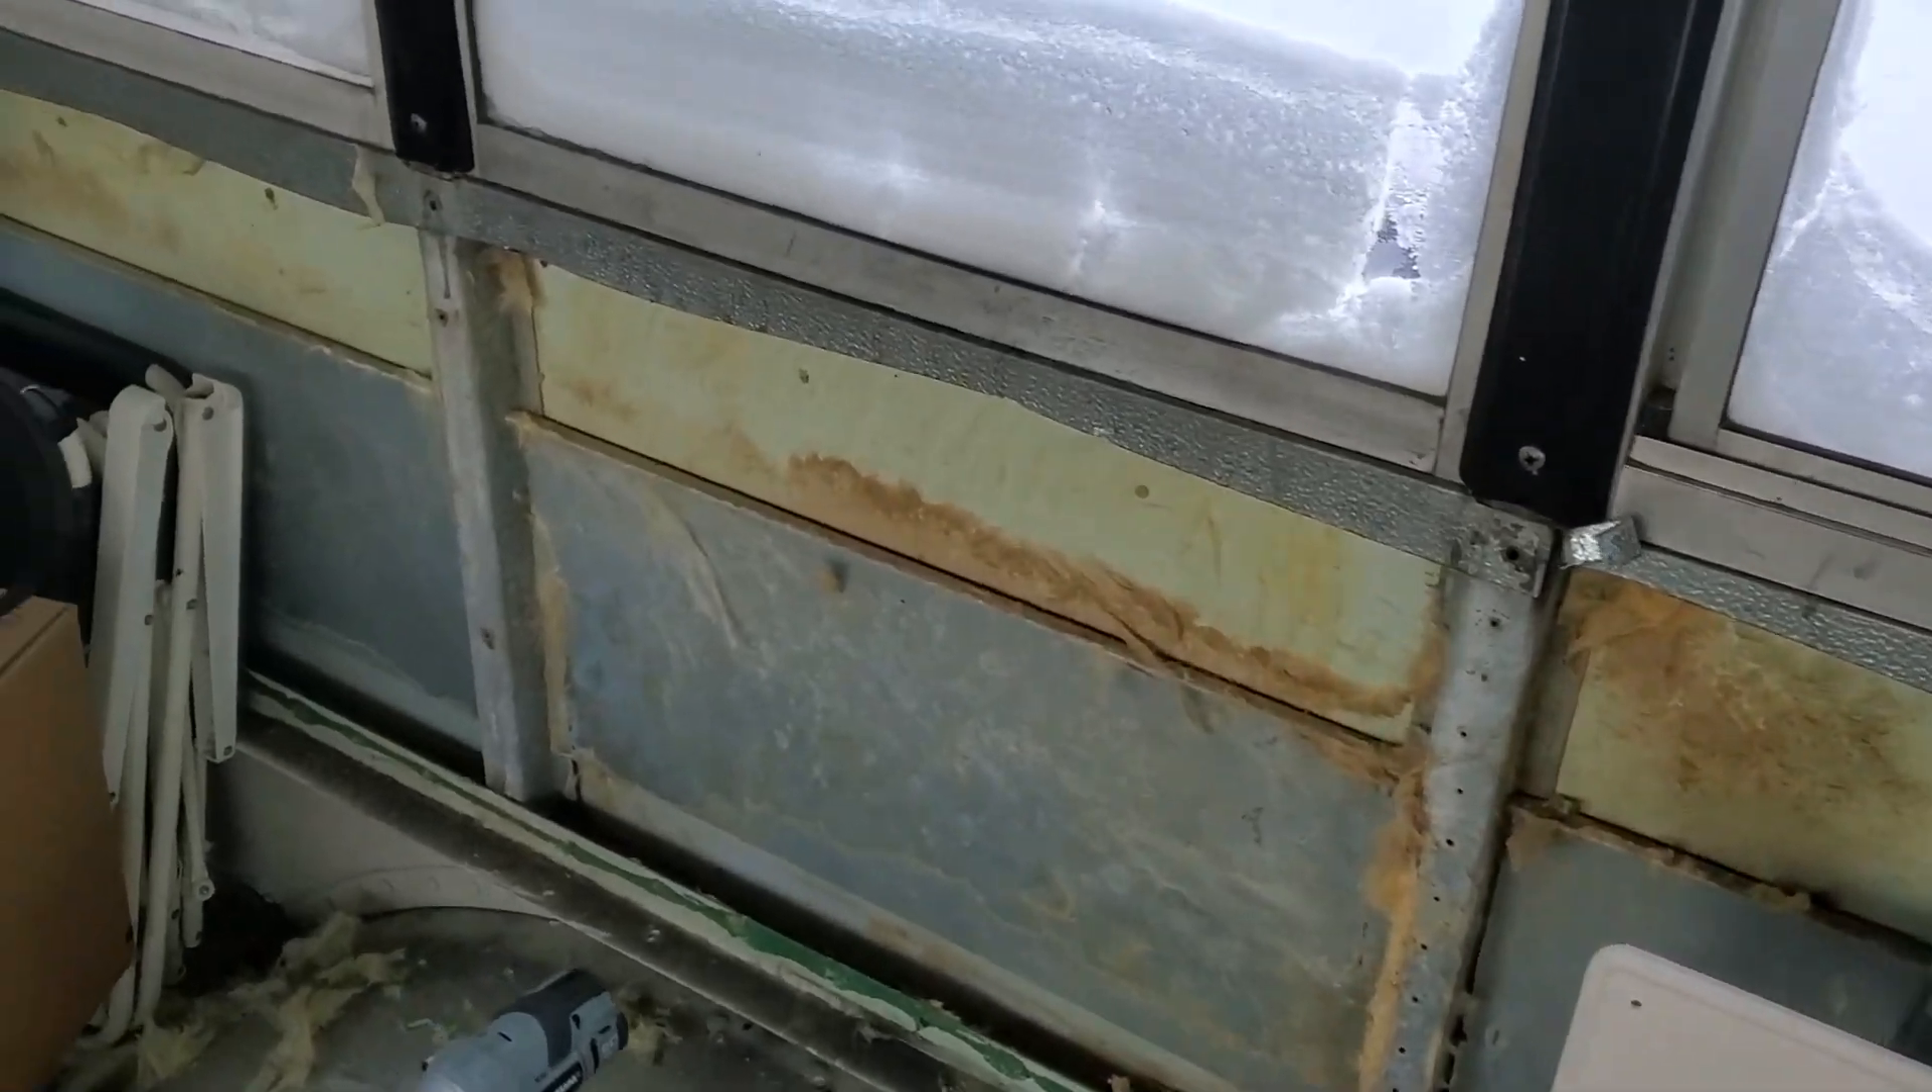So you can see I got all the panels off. All the insulation out.